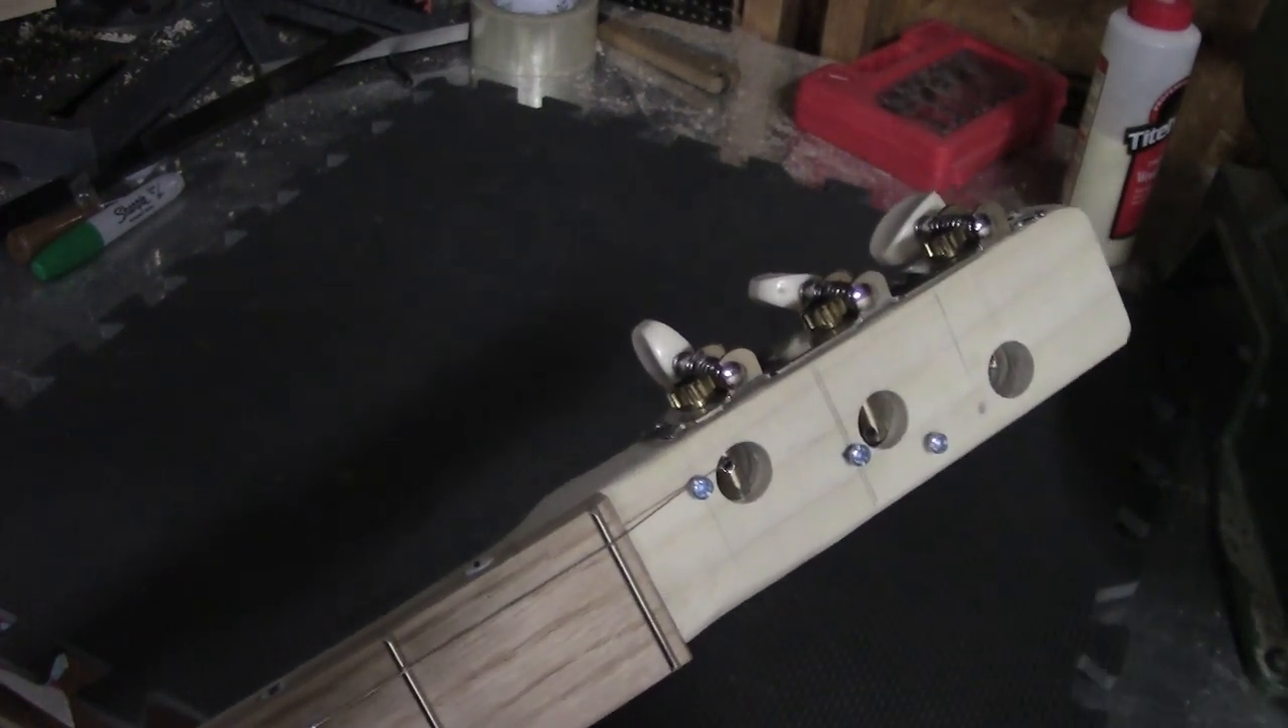Because I'm not using a nut, I put three screws in here to guide the strings.